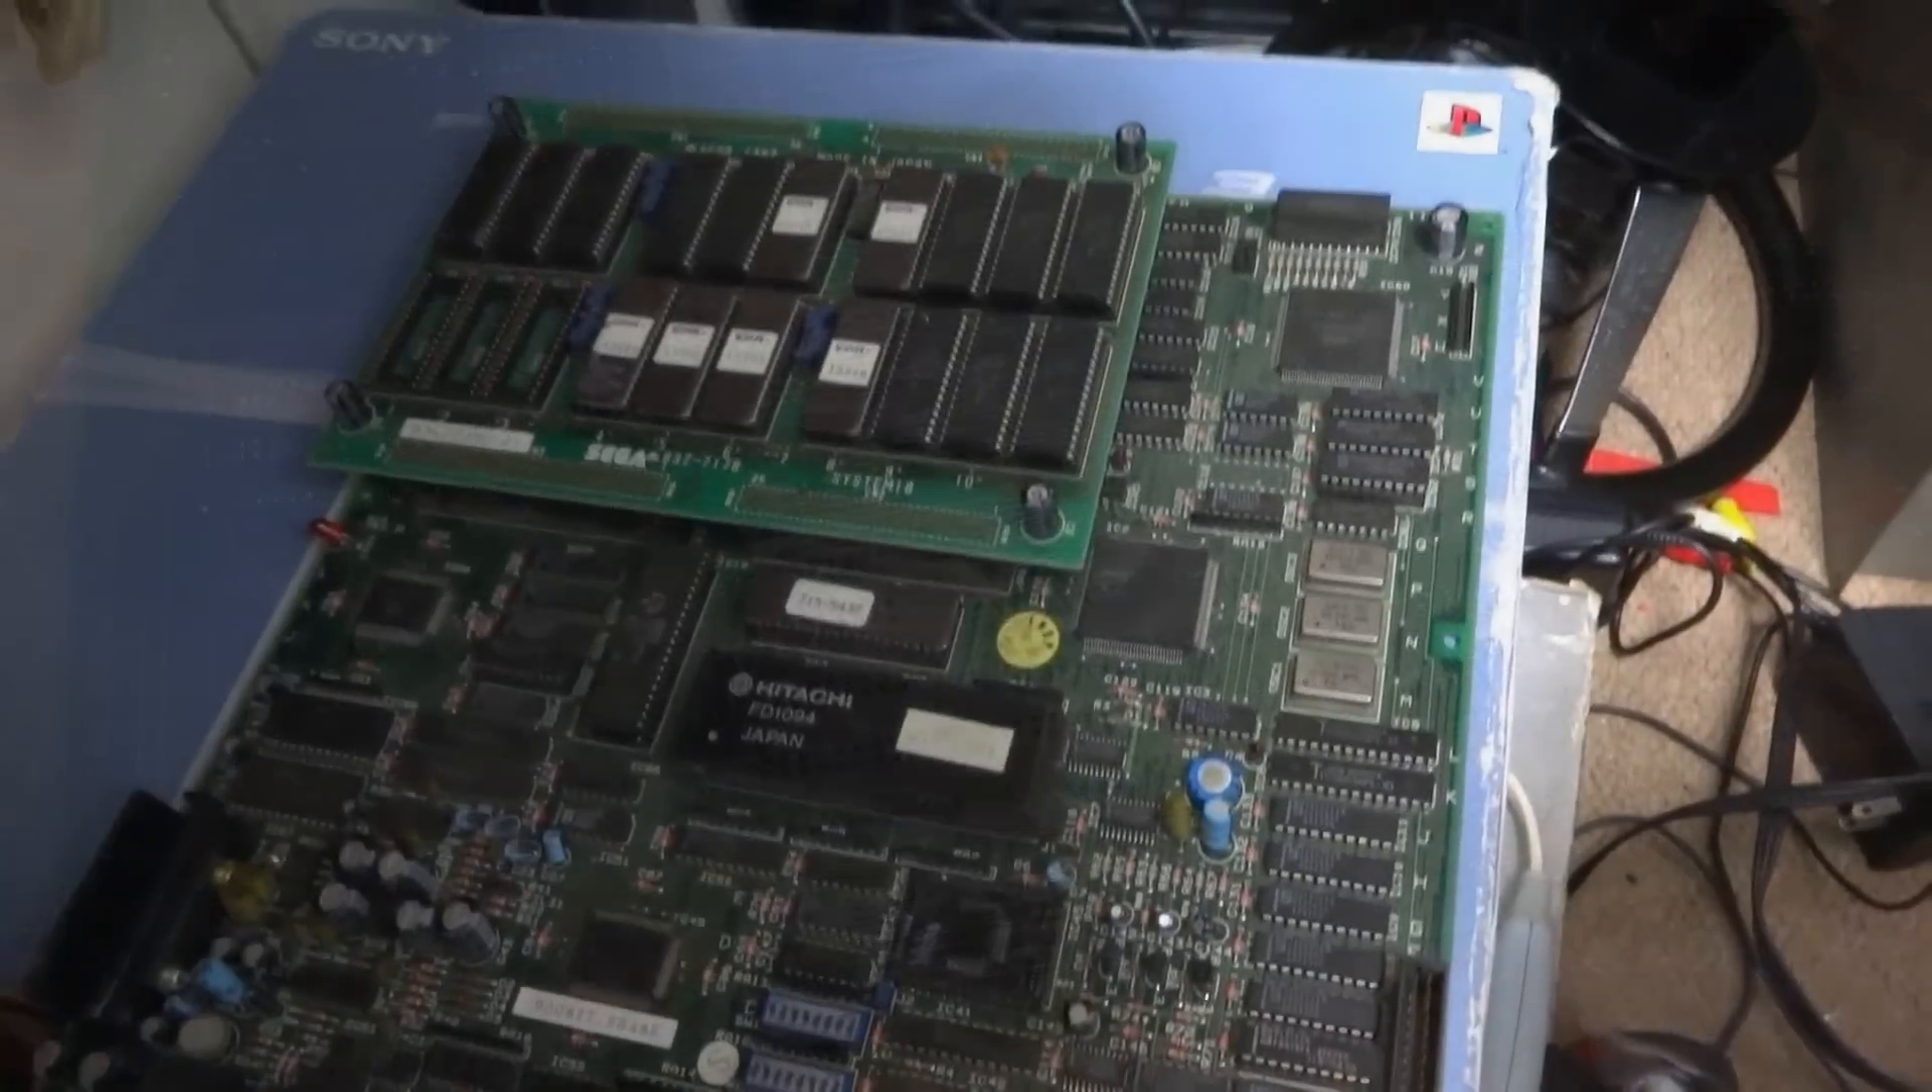Okay so we've got the top board plugged back in everything else is connected and we're about to turn this on and see what we get.